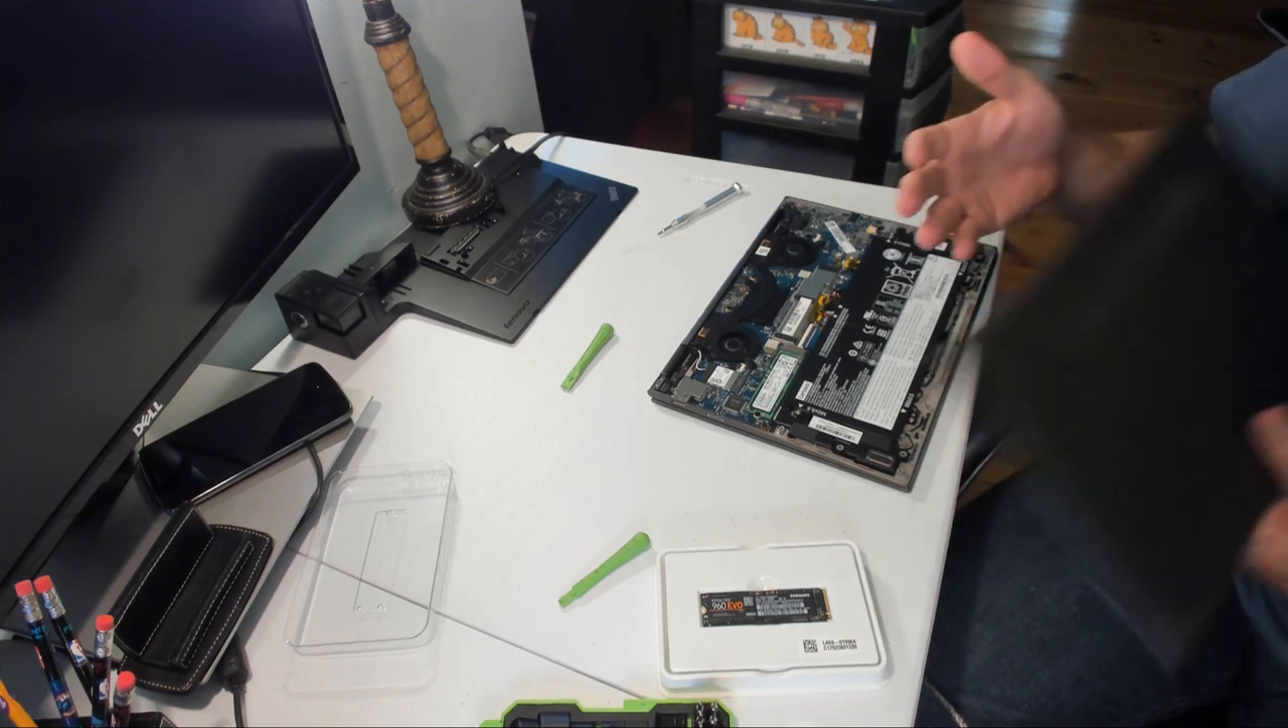But yeah, so we've got the top off.